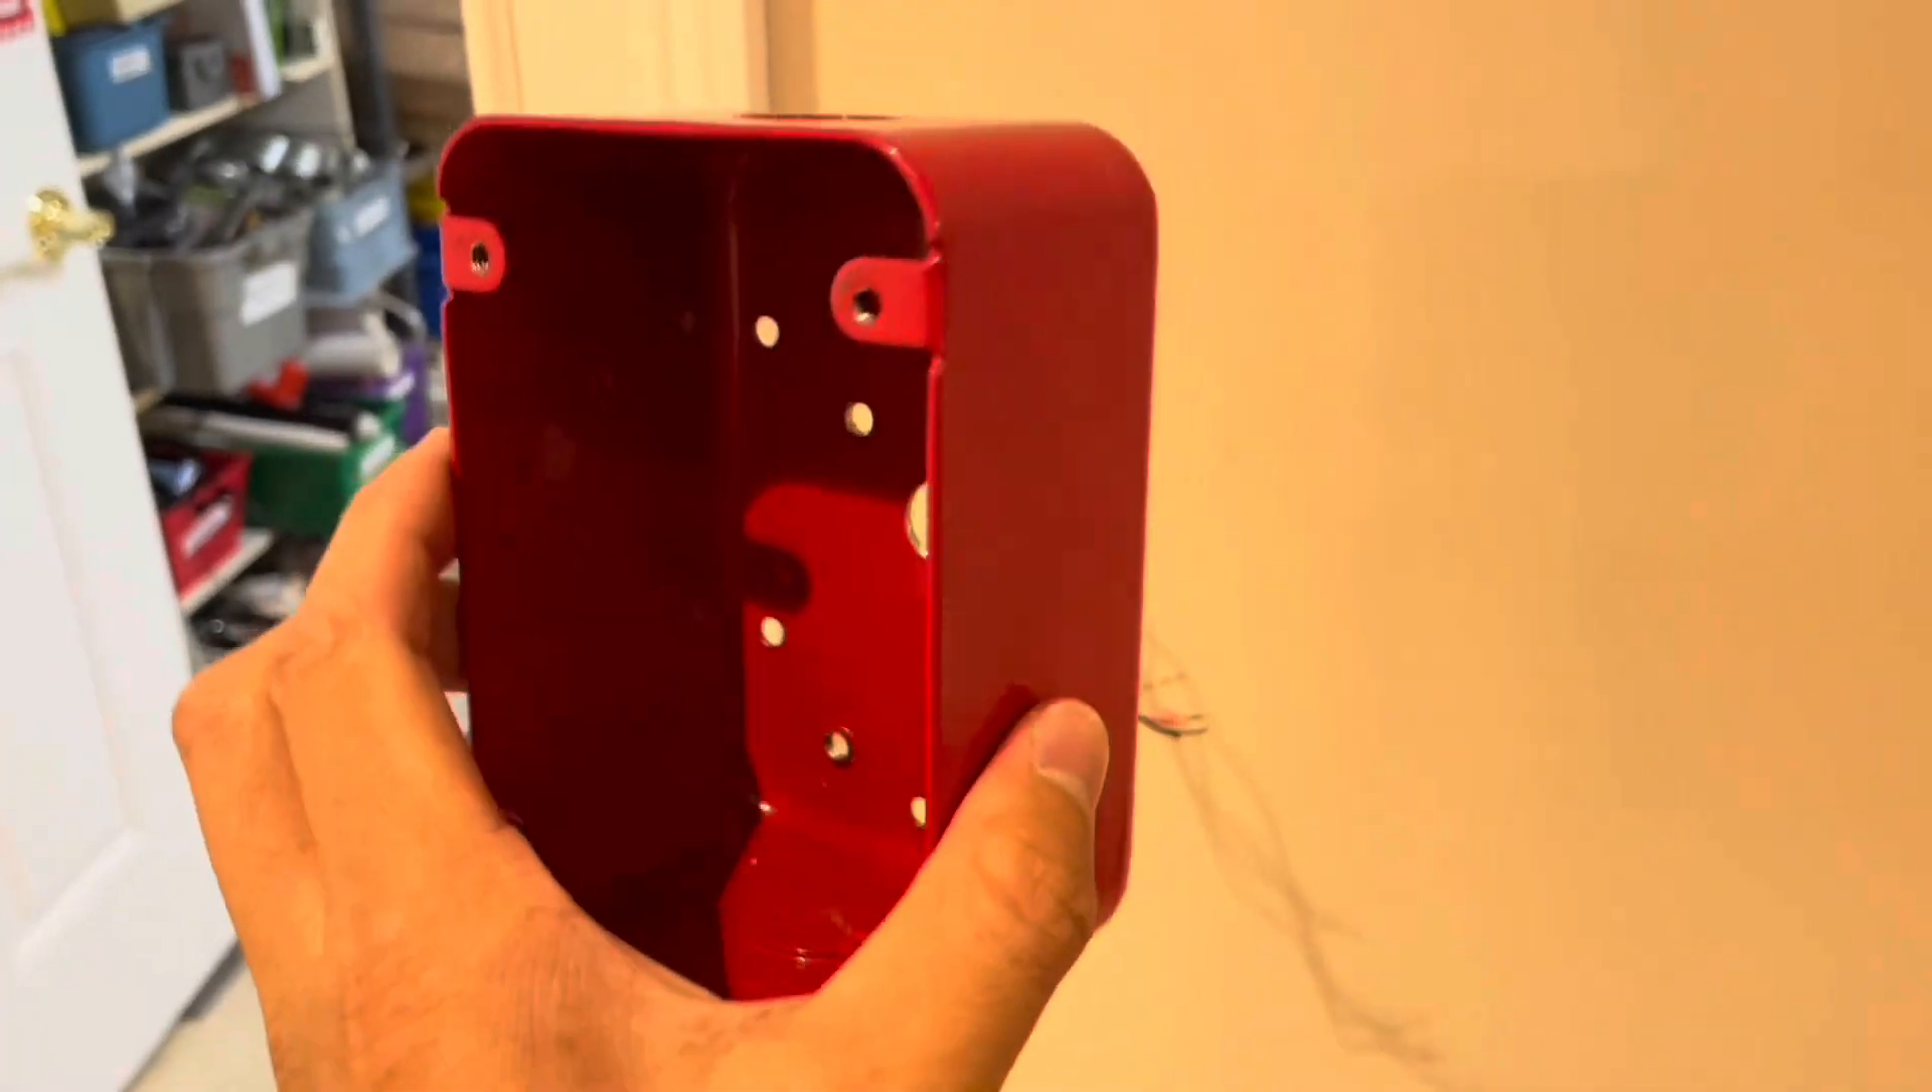There we go I've removed the box so now it's time to install the new new appliances.